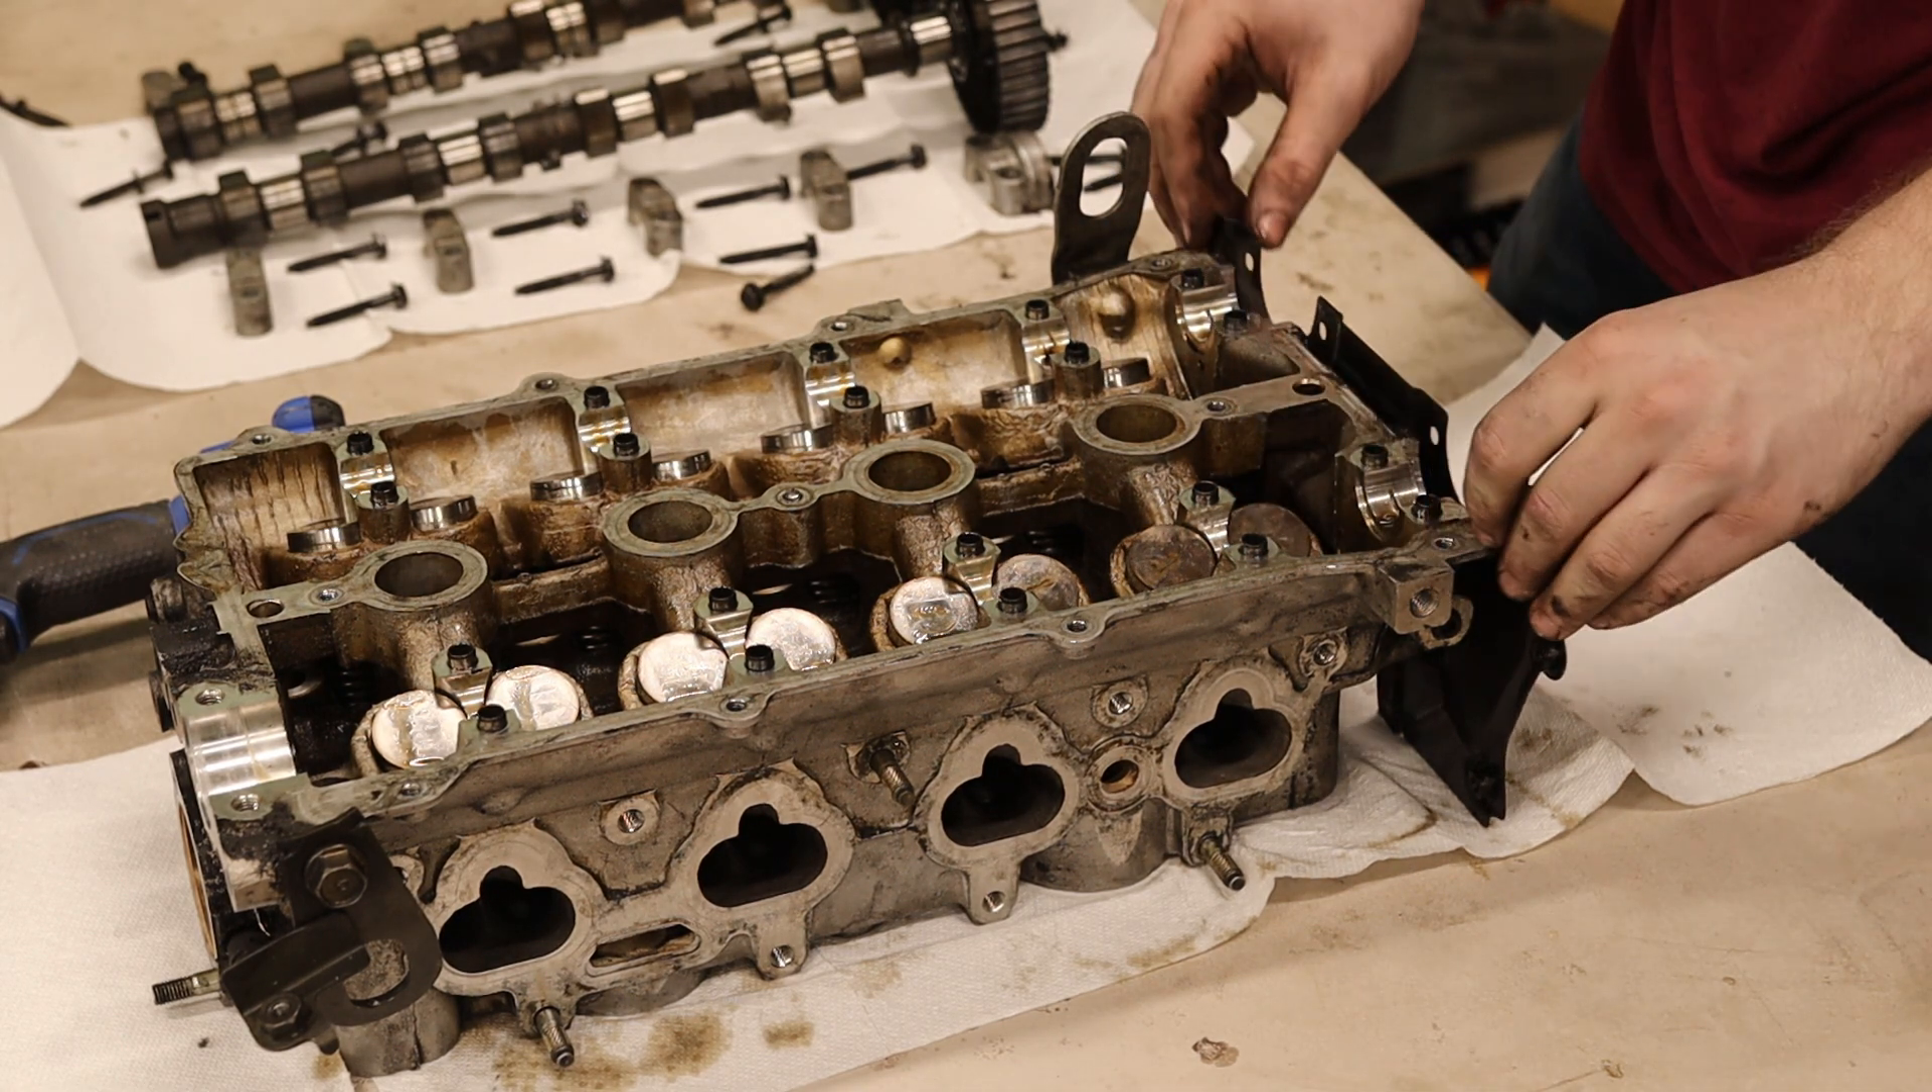Alright, now I've got all the cam caps and cams off.